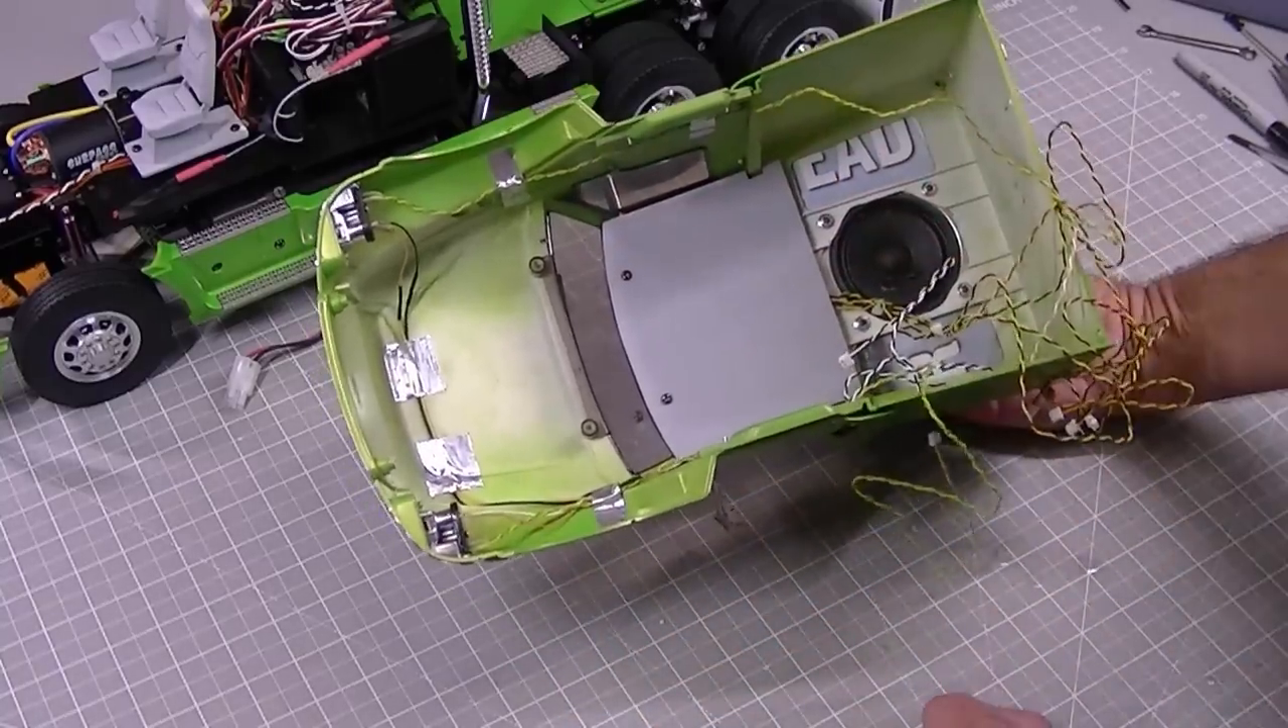And you can see how I just tape up the wiring inside the body so it doesn't flop all over the place.